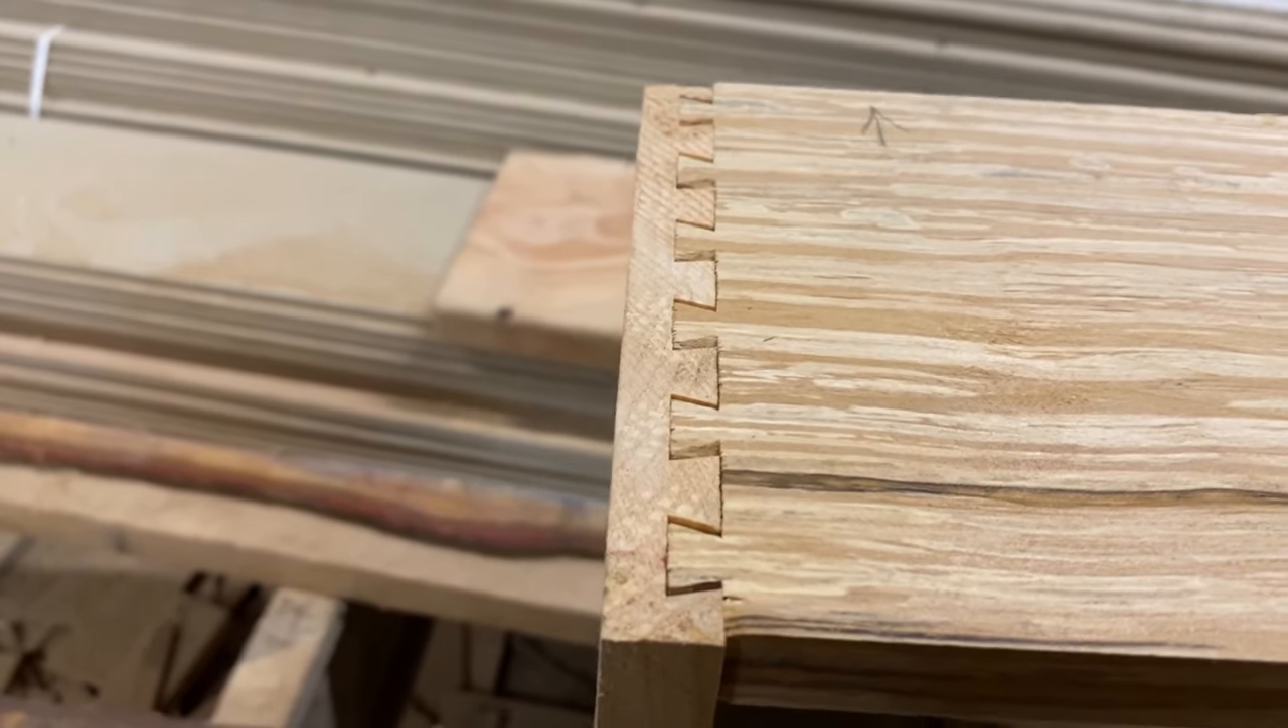Now, the sides, because I'm not dealing with the exact perfect size bit and for this thickness of wood, you can see they don't go all the way through.